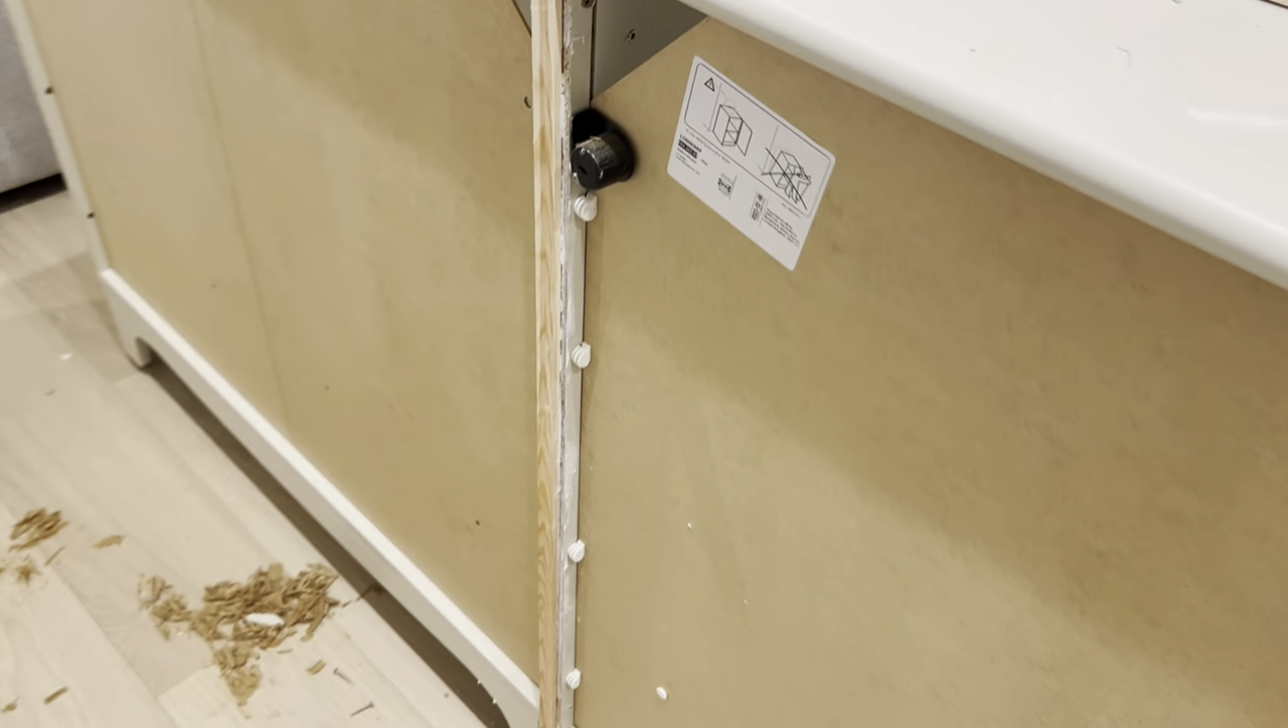Um i've just glued a strip on here just to cover the the join um and then i've sort of screwed it through the top here and underneath and it's pretty solid.